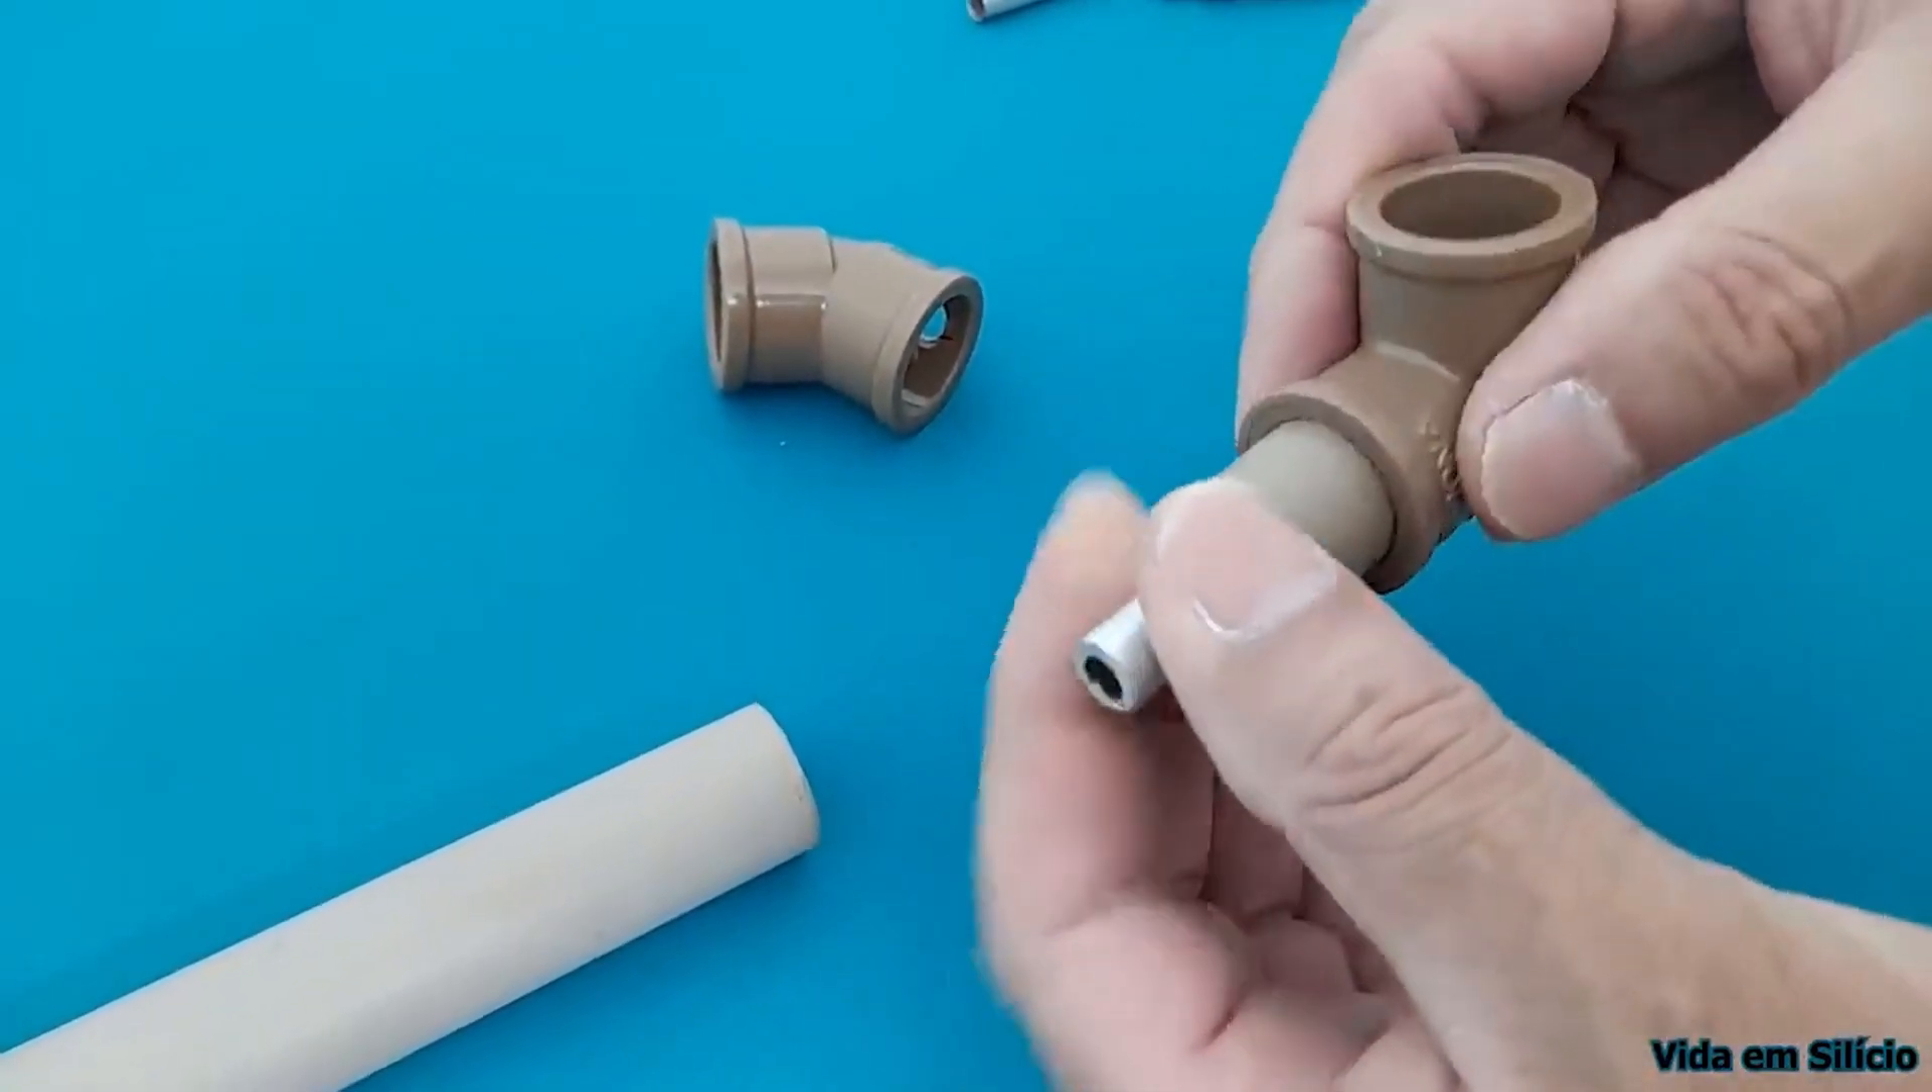So I have already put this piece of 20mm pipe here to make it easier to connect.